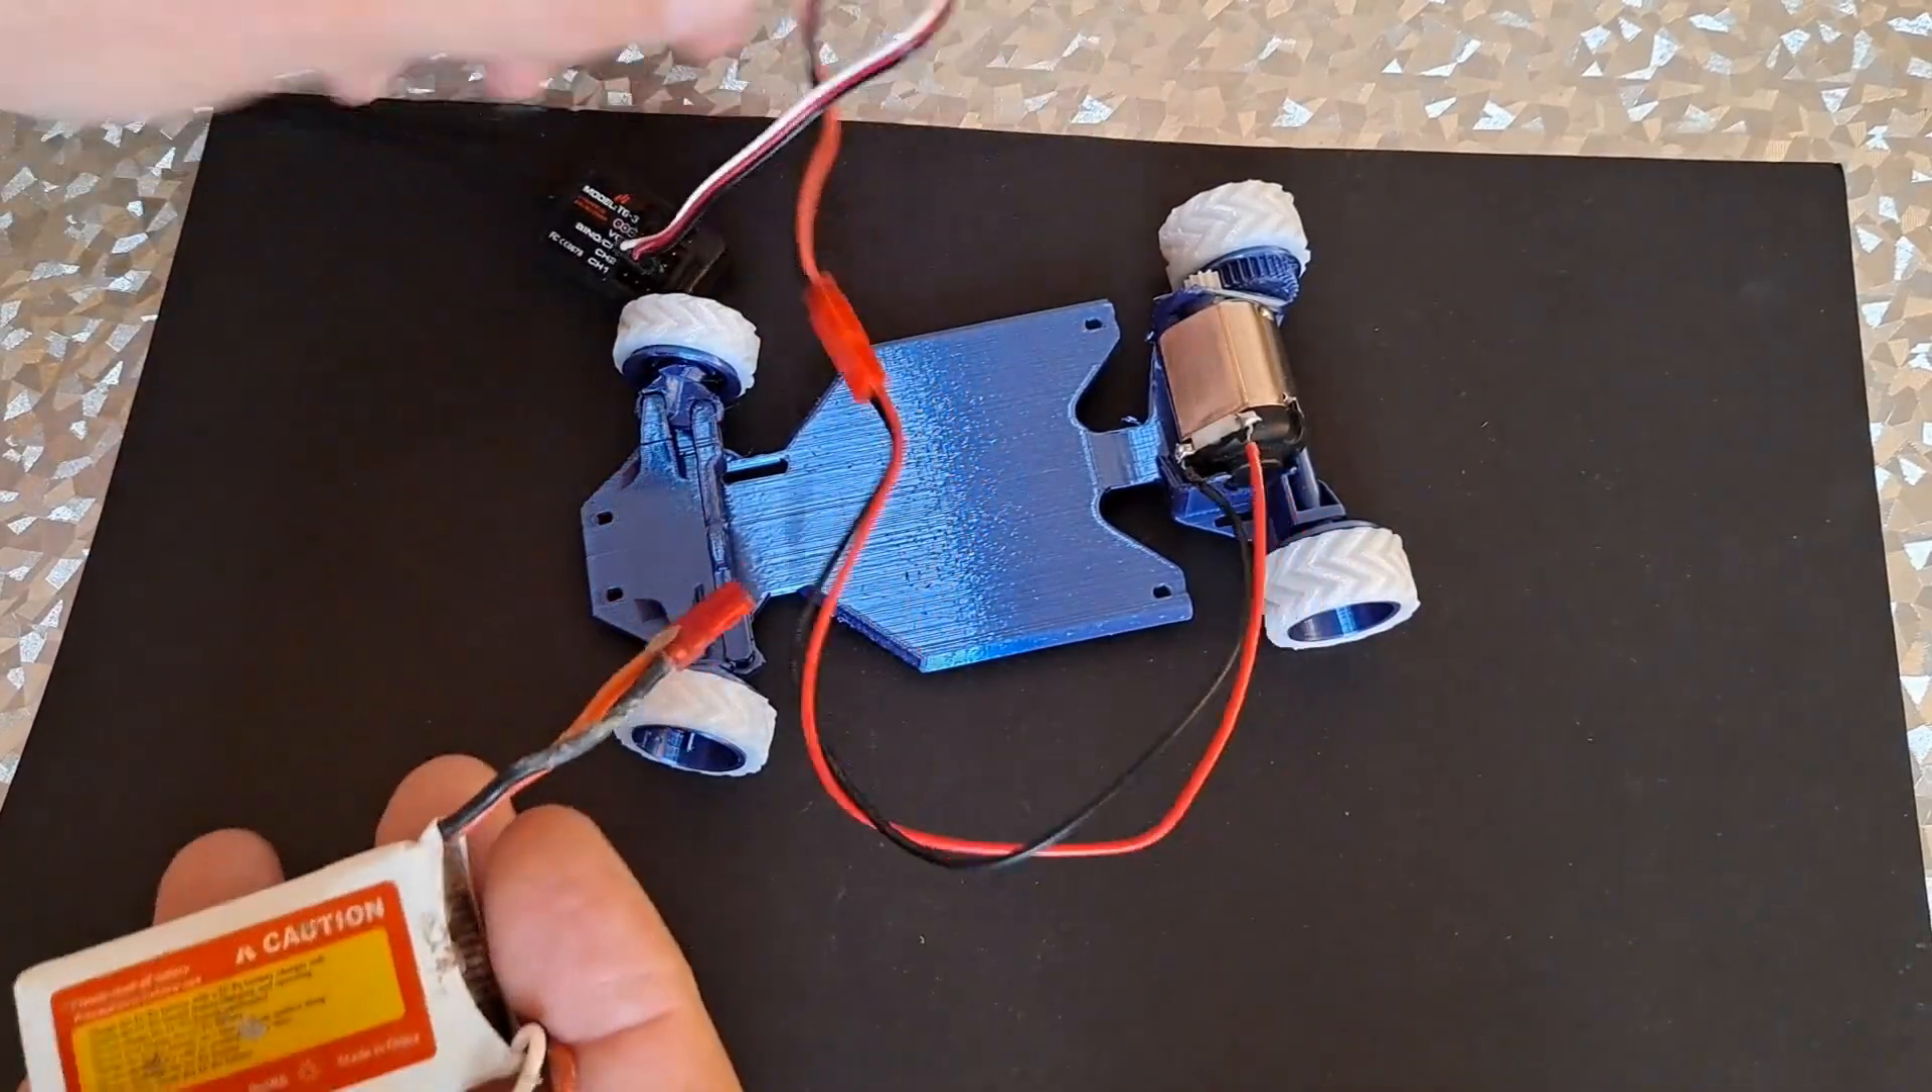Oh, I suppose I could pinch an ESC out of another car. Still, tires fit. Alright, so we've got the tires on.